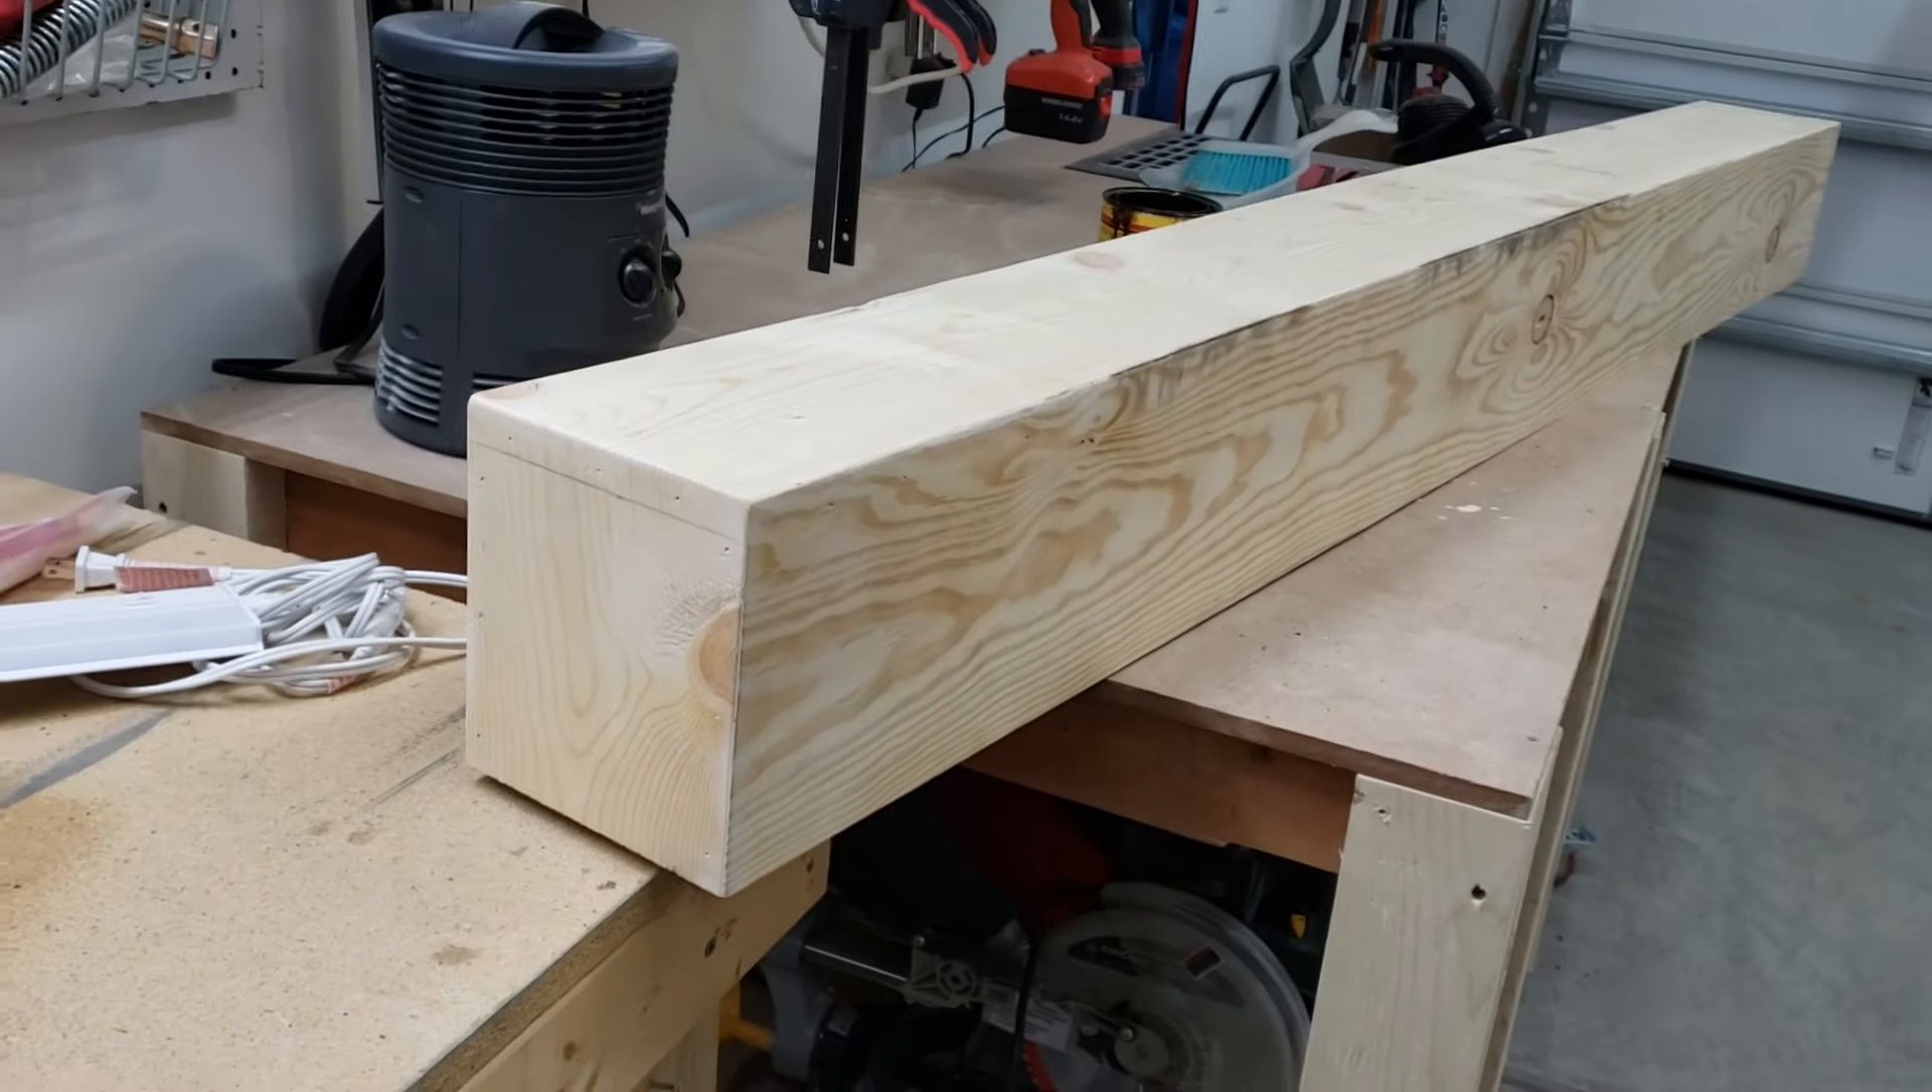So here's the finished product with the, uh, end caps in and I'm about to stain it, but, uh, sanded it down, sanded all the corners.